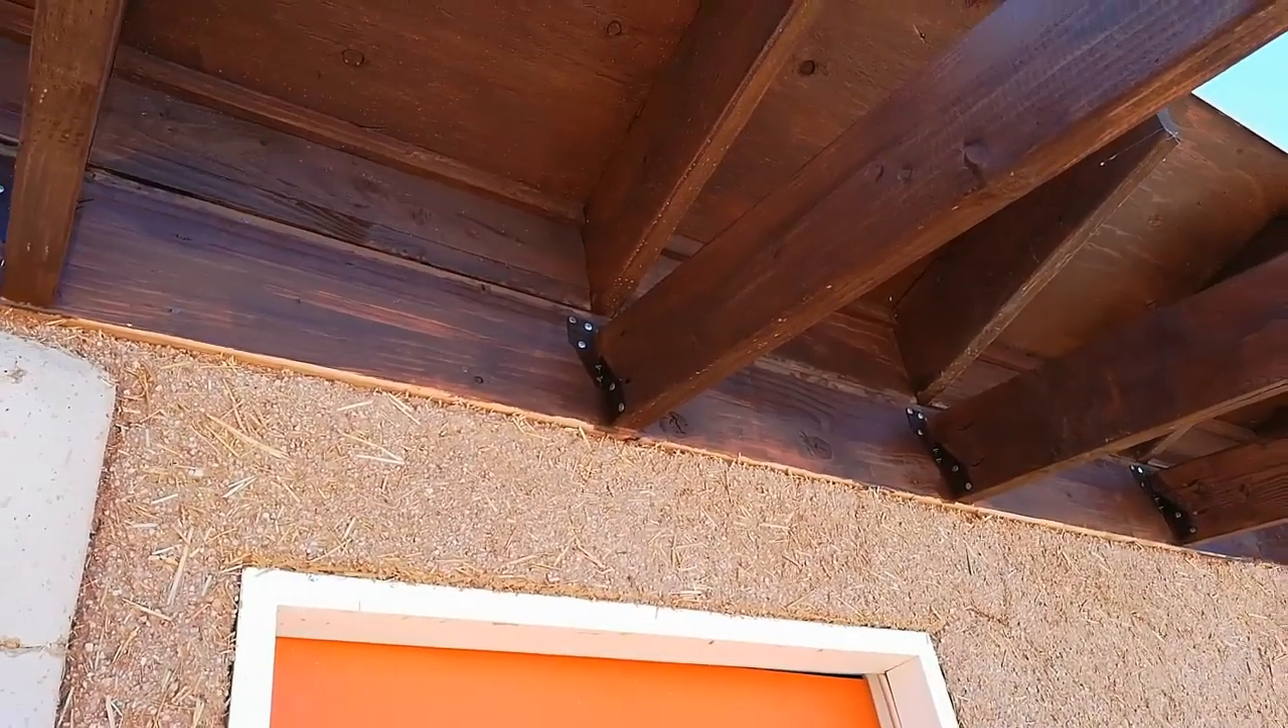And one goes on each side, or I should say one was installed on each rafter. Okay, so I've got these hurricane ties or rafter ties from Simpson installed on the solar shed.